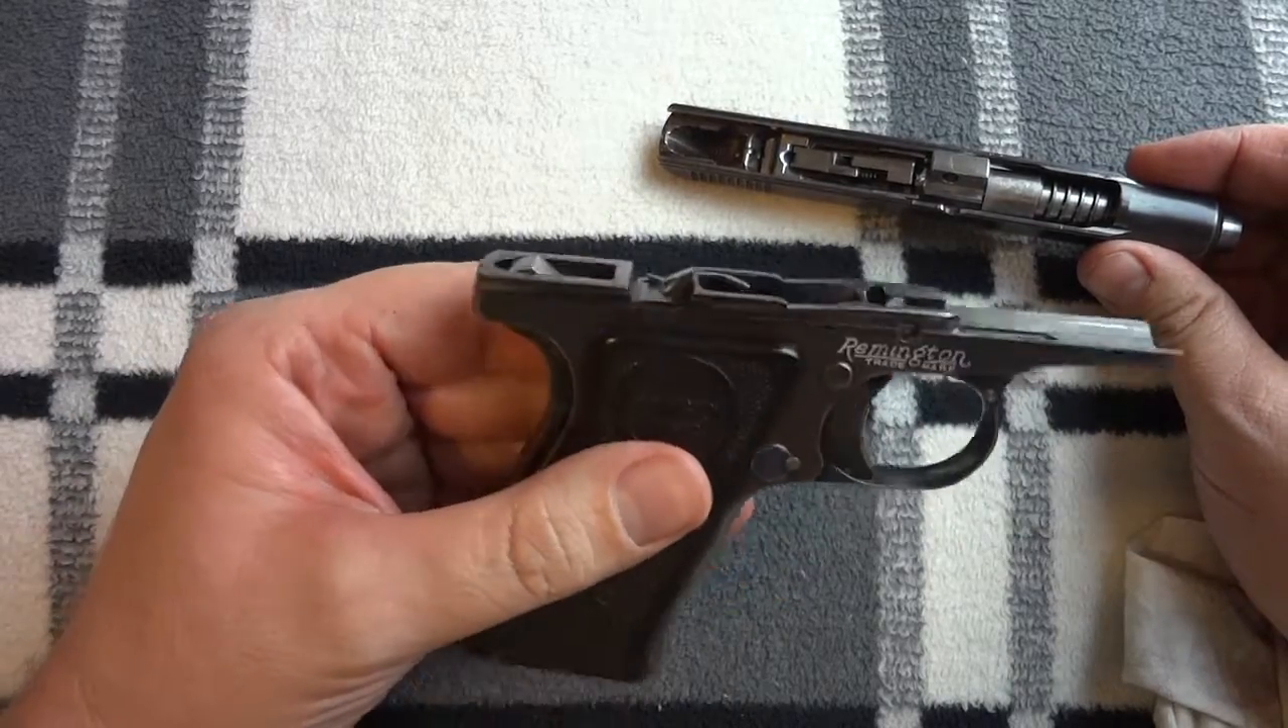I've now pulled the slide off.